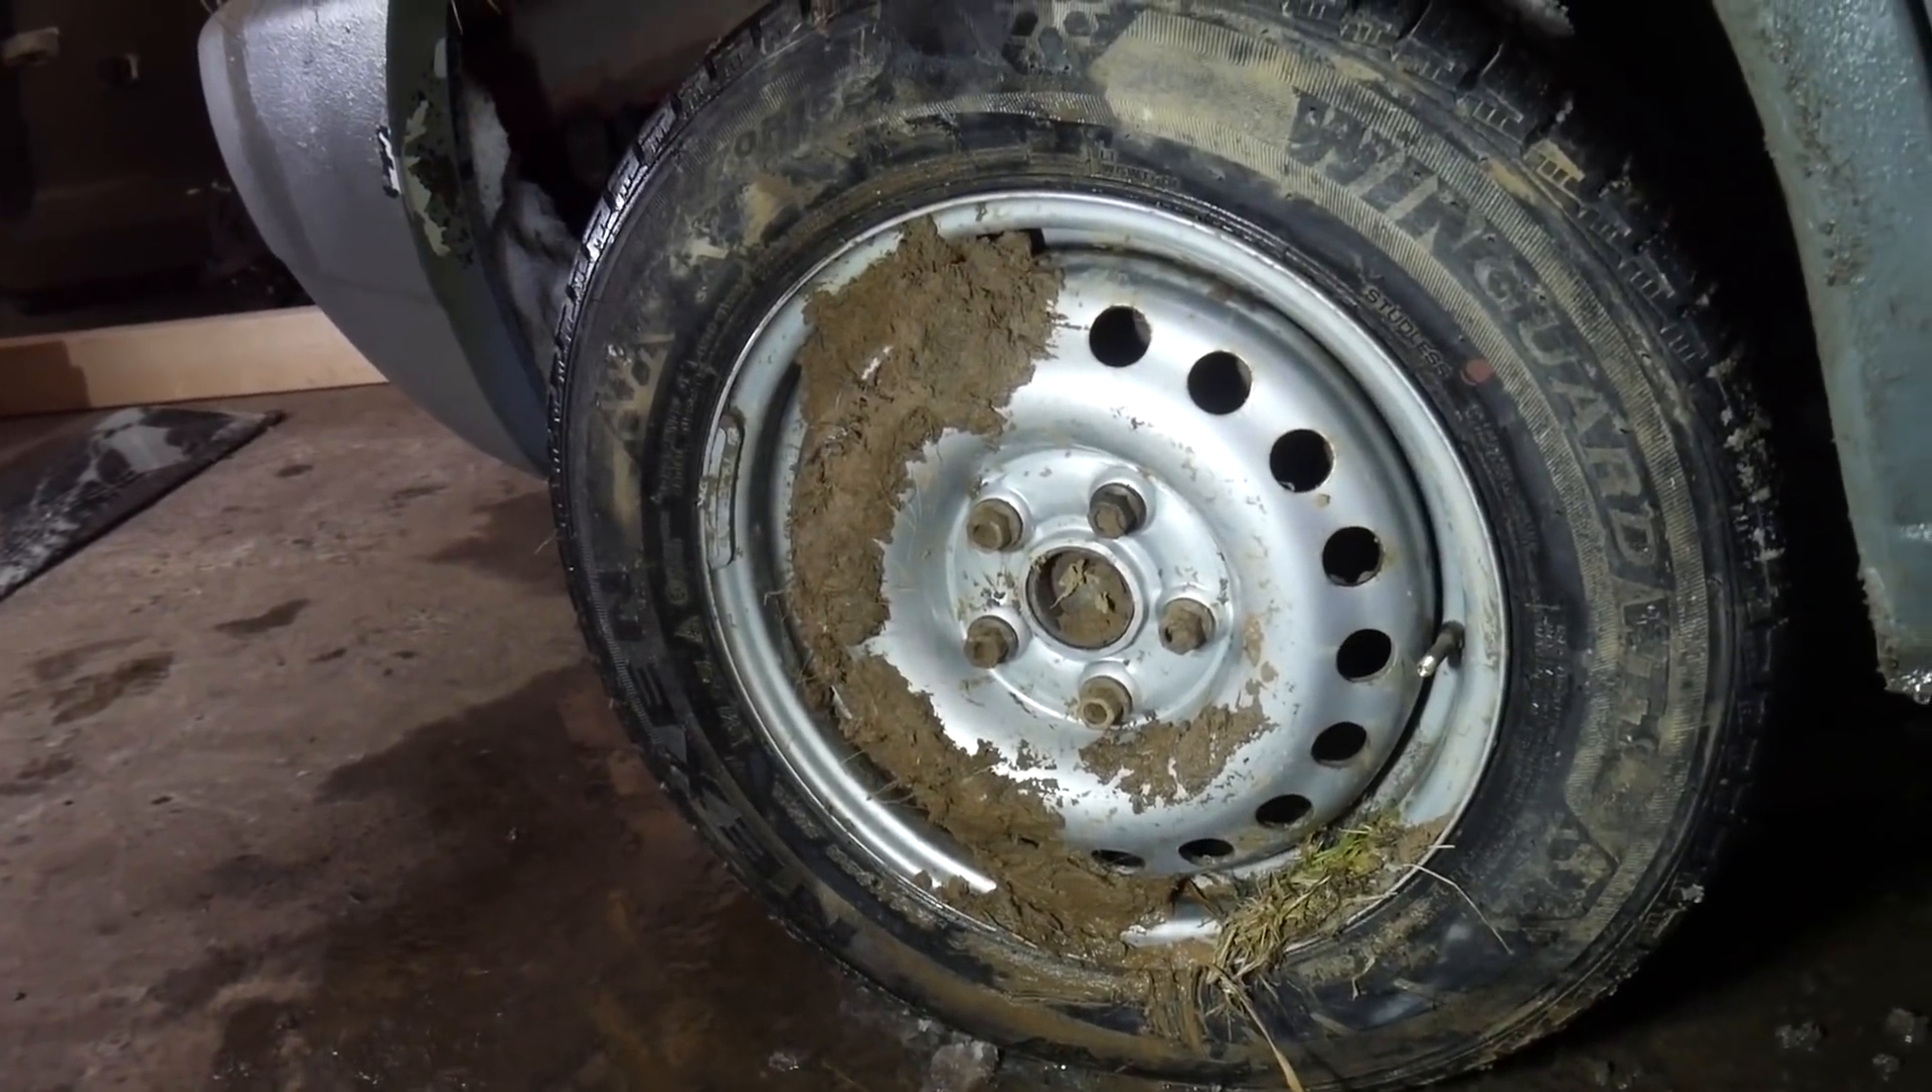Den reifen hat es komplett von der felge gezogen den haben wir gestern schon wieder aufgezogen.